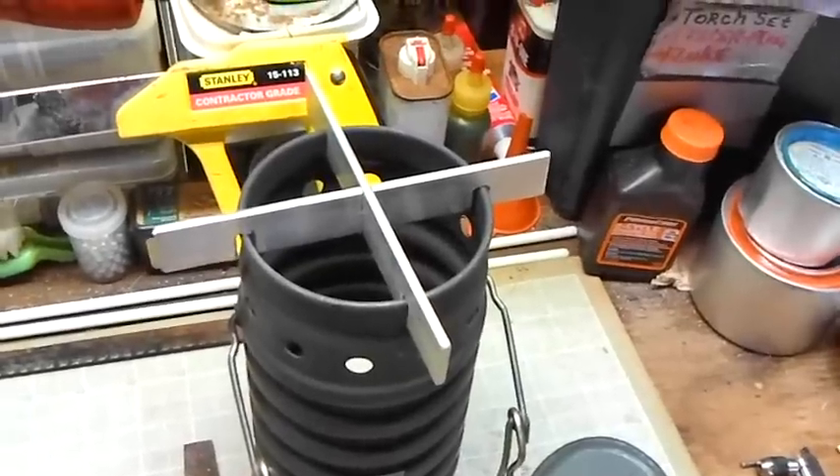I got the cross brace made and everything and it fits down on there pretty good.